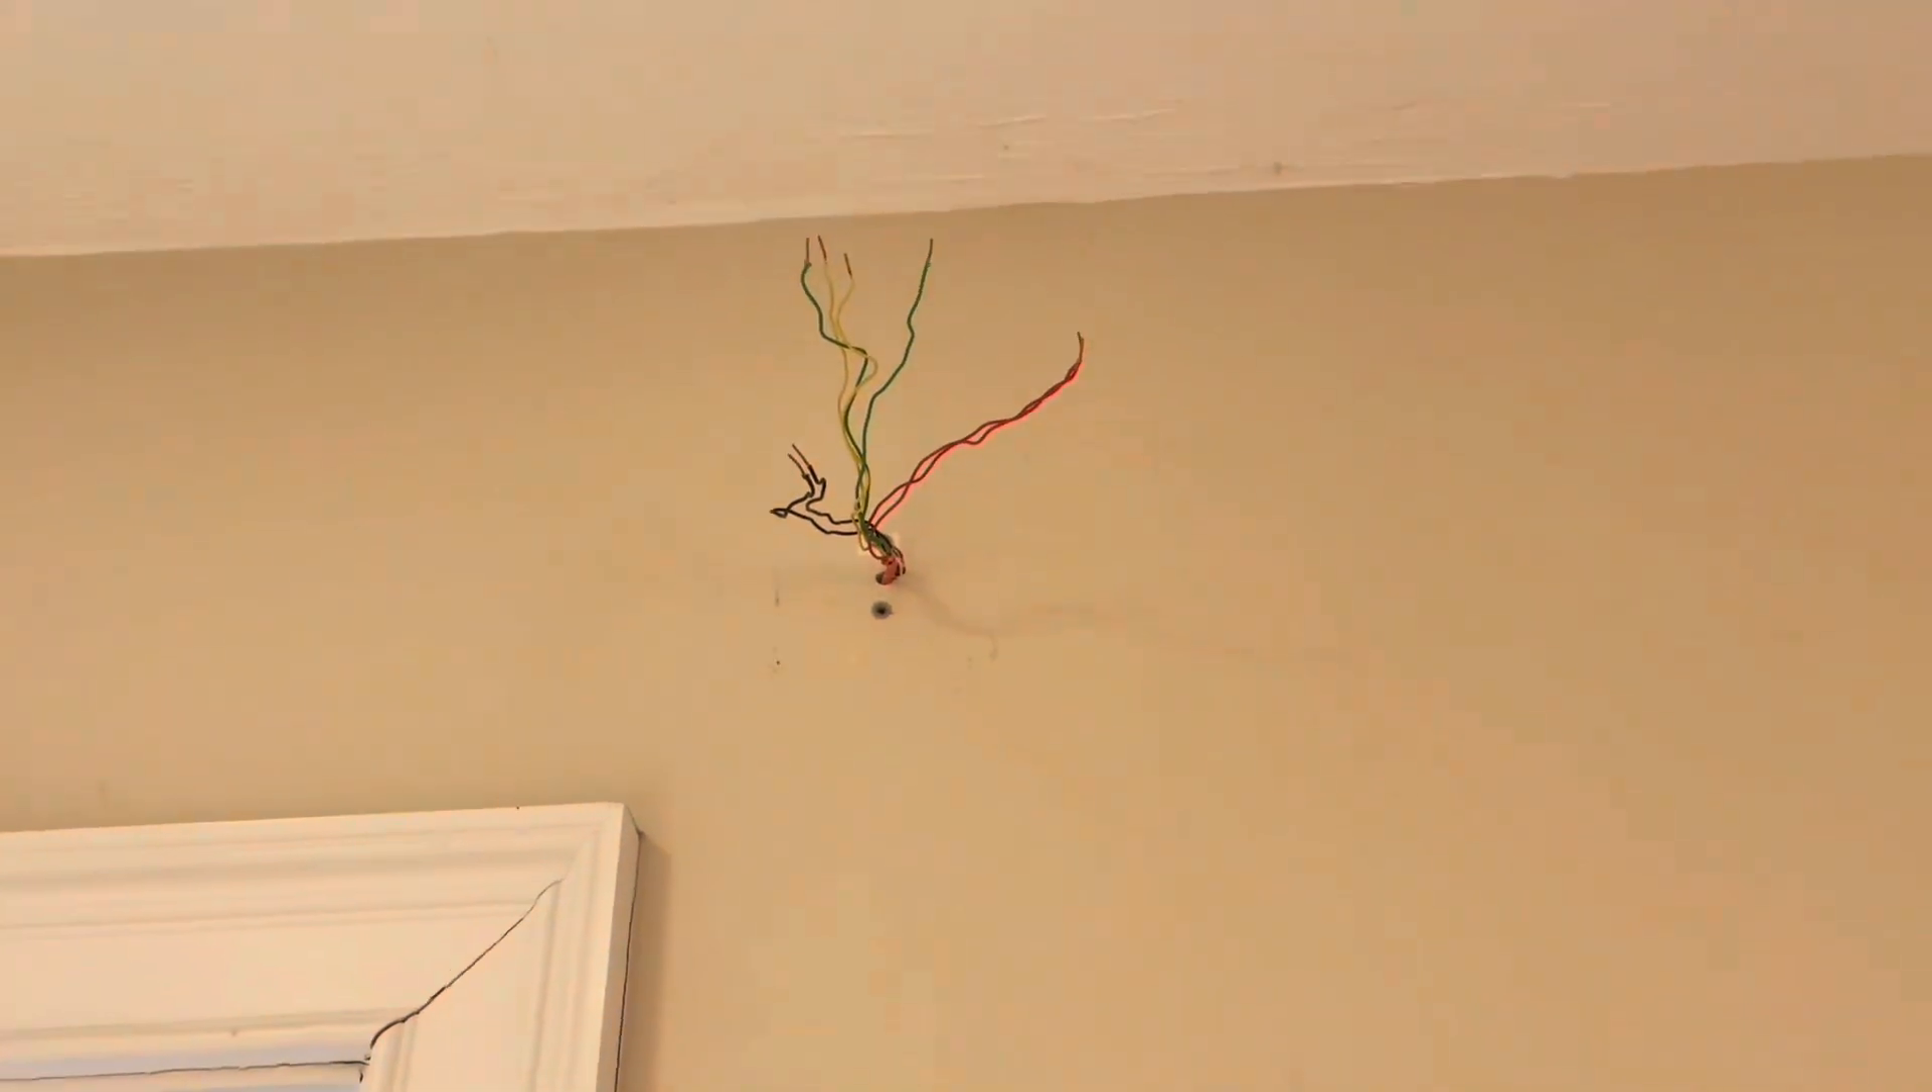There we go I've removed the box so now it's time to install the new new appliances.